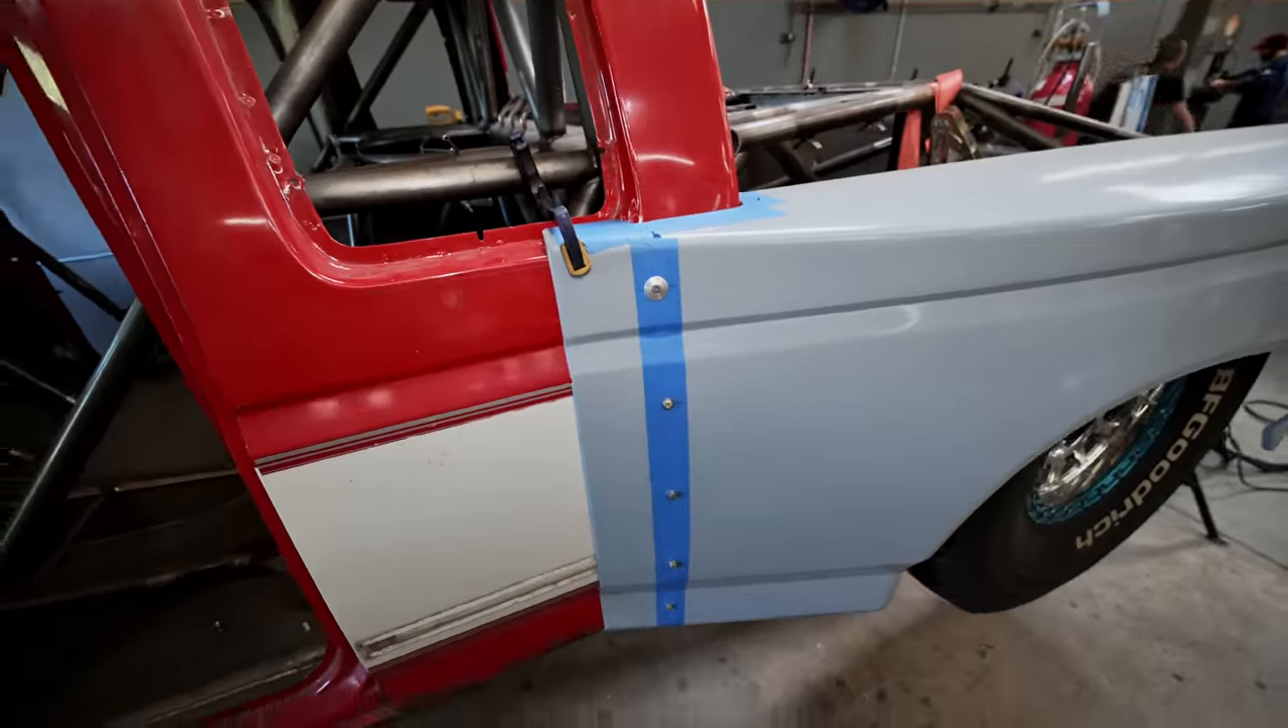If you notice the bedsides come way onto the cab.